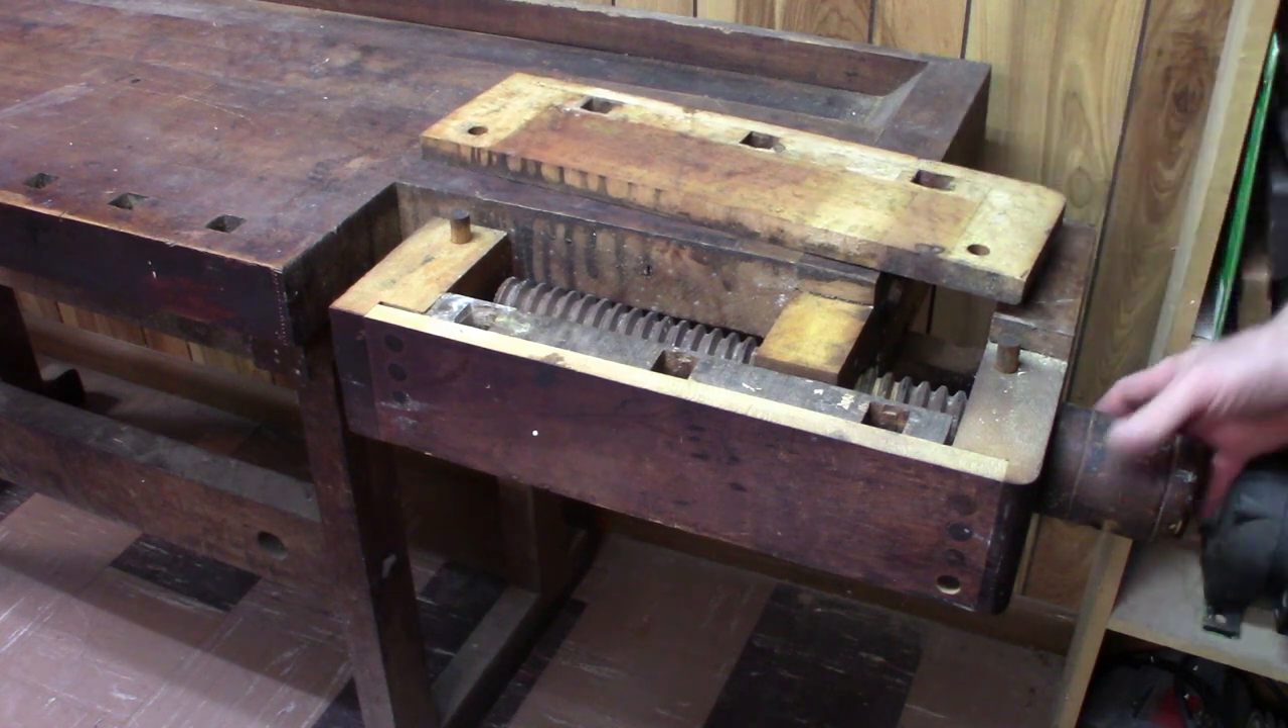The top has come unglued. It's not supposed to be that way.